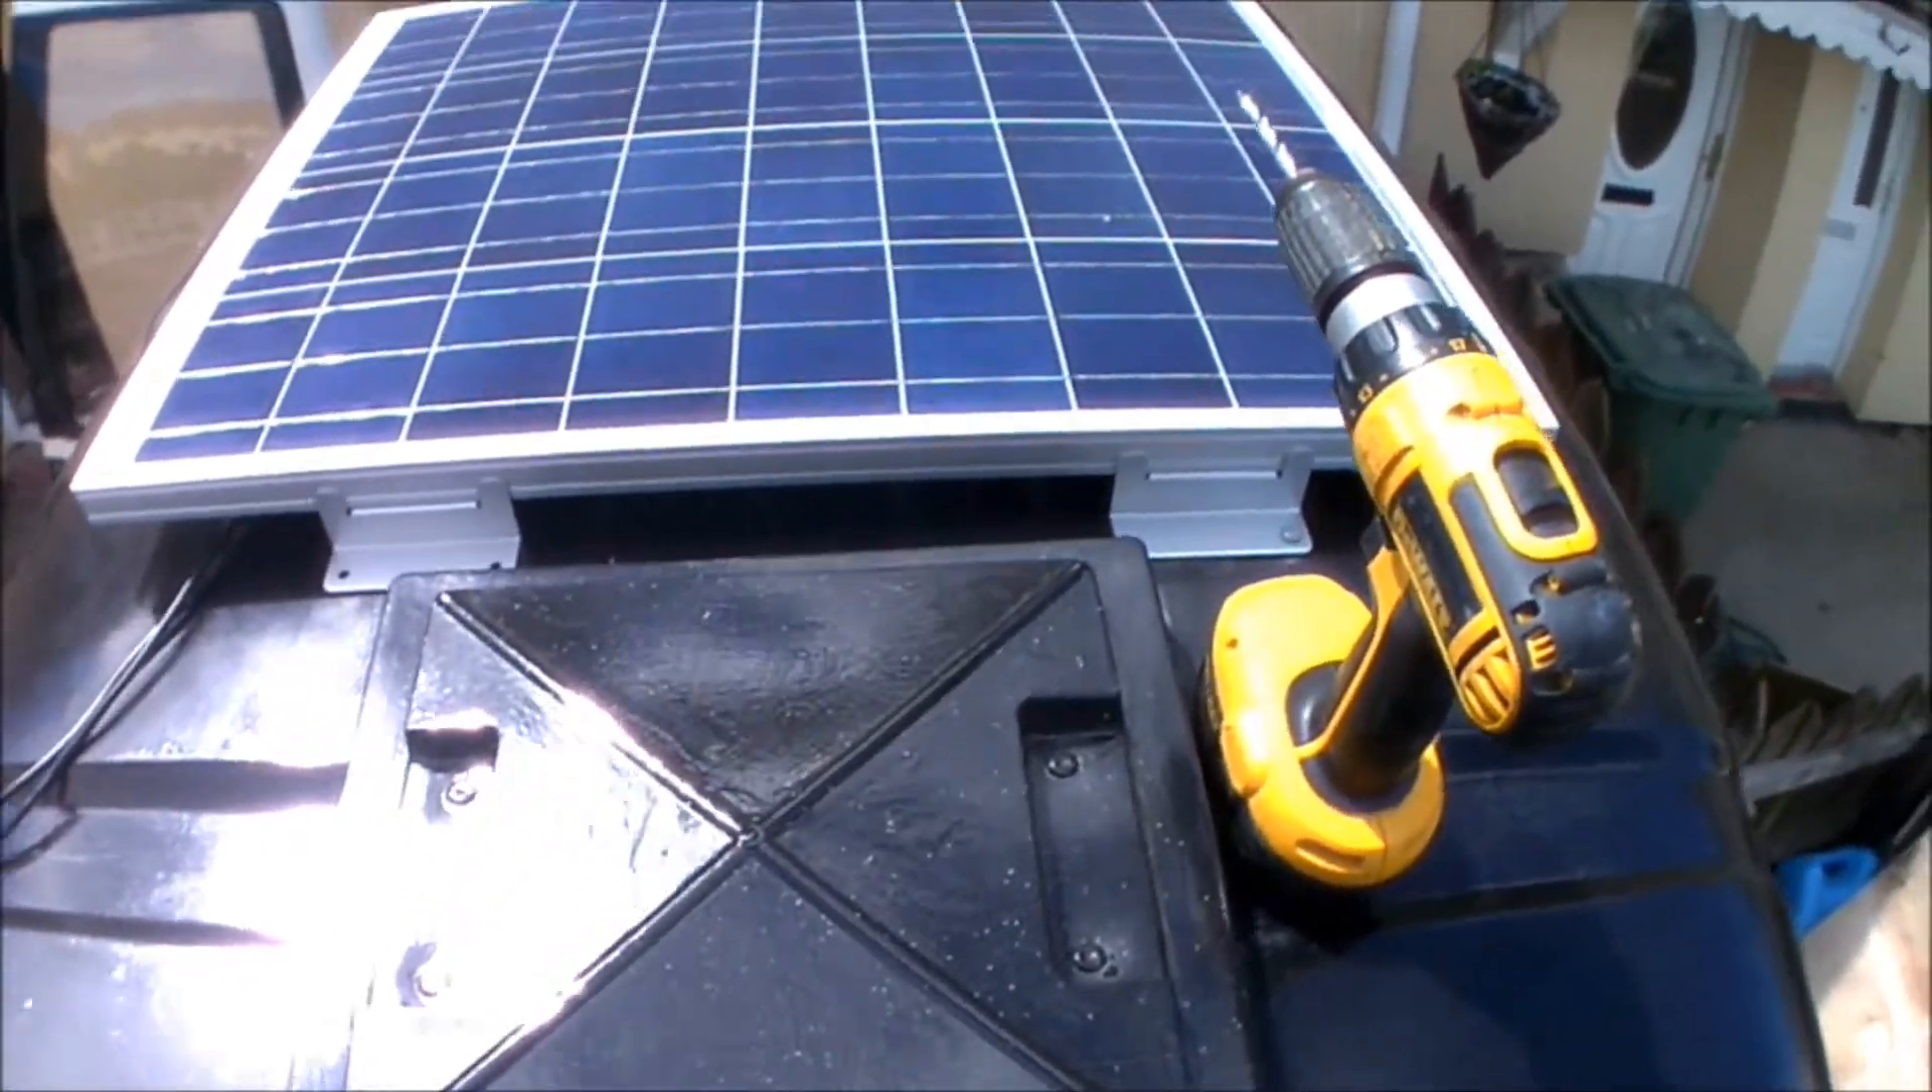I've got all the brackets mounted onto the panels themselves.